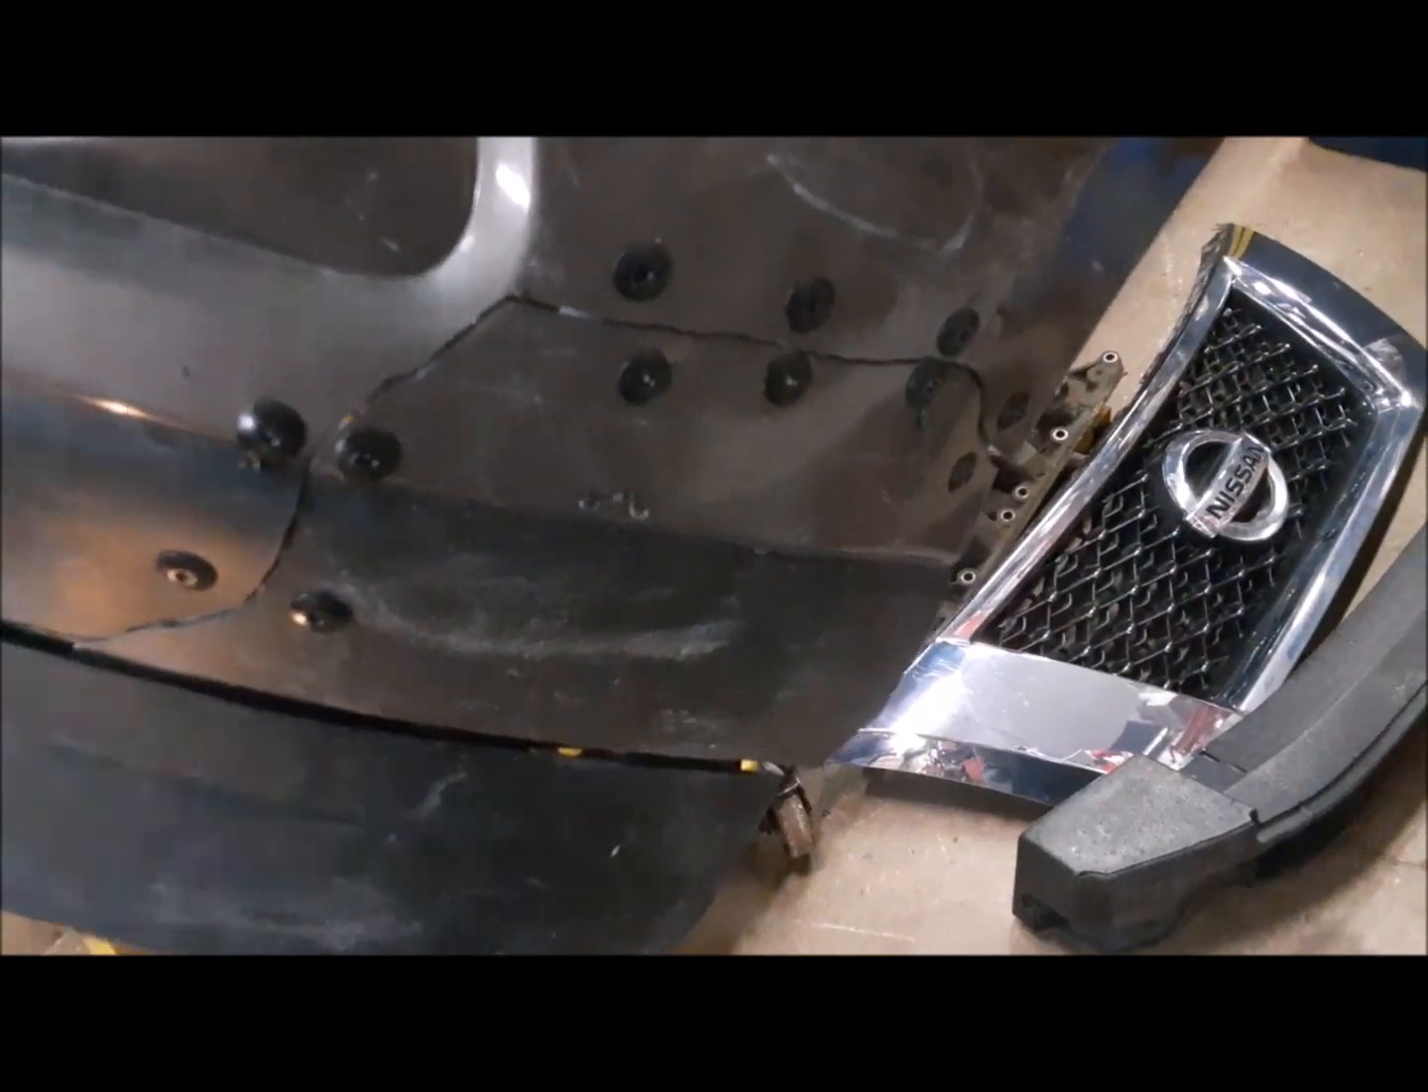That's the bumper cover all stitched back together with some, uh, old school stock car technology.